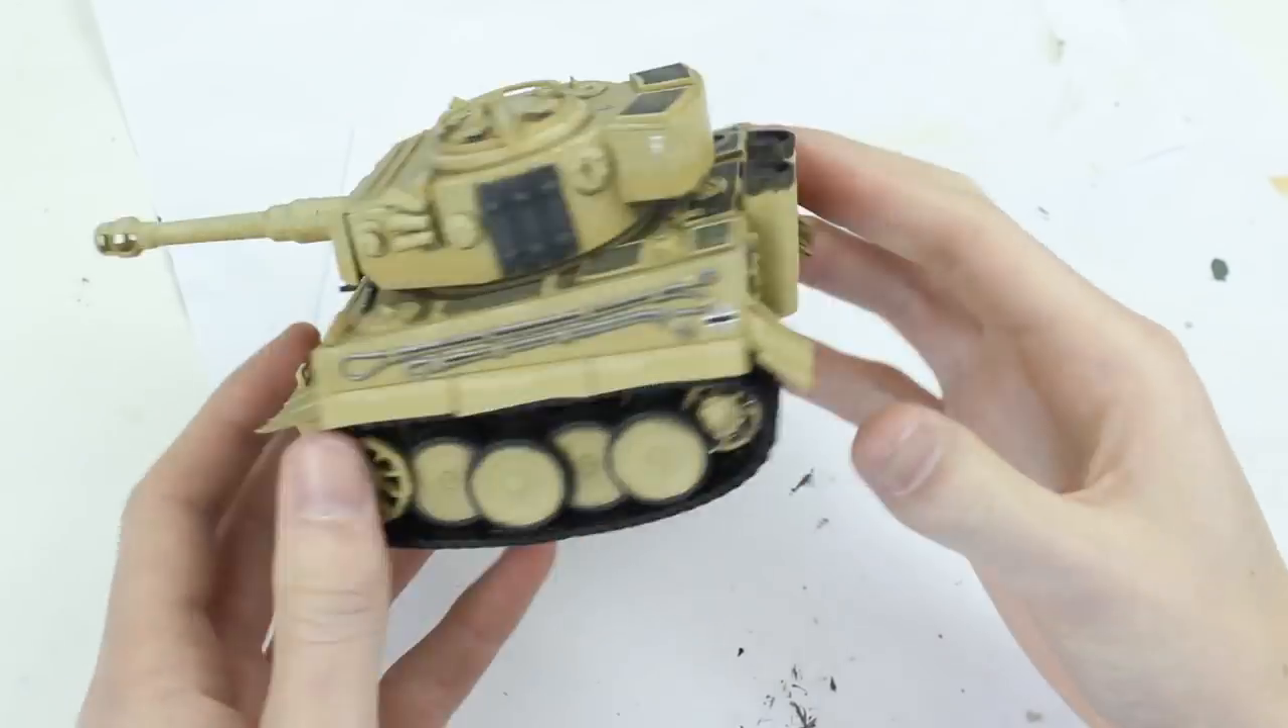After a coat of matte varnish to seal the decals, the tracks were attached, and with that the model was complete.